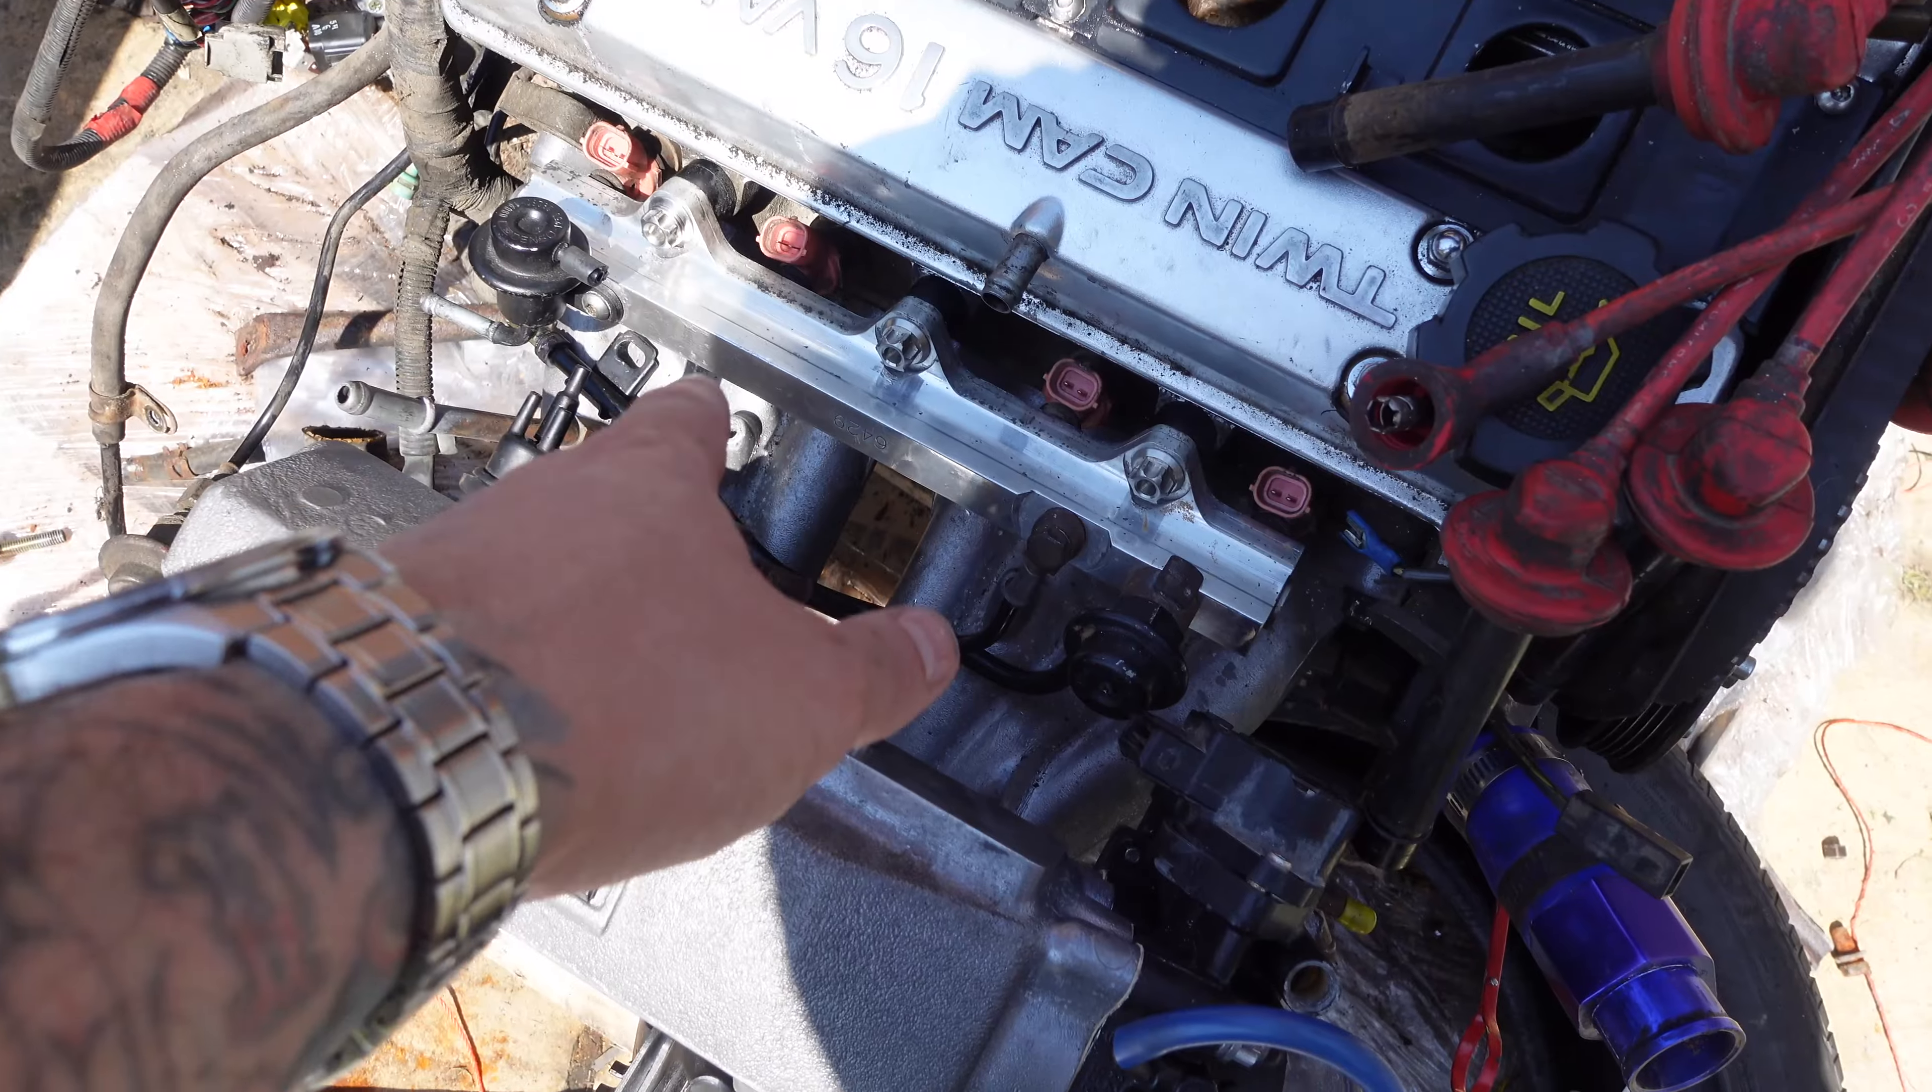We've got the, uh, fuel rail on.